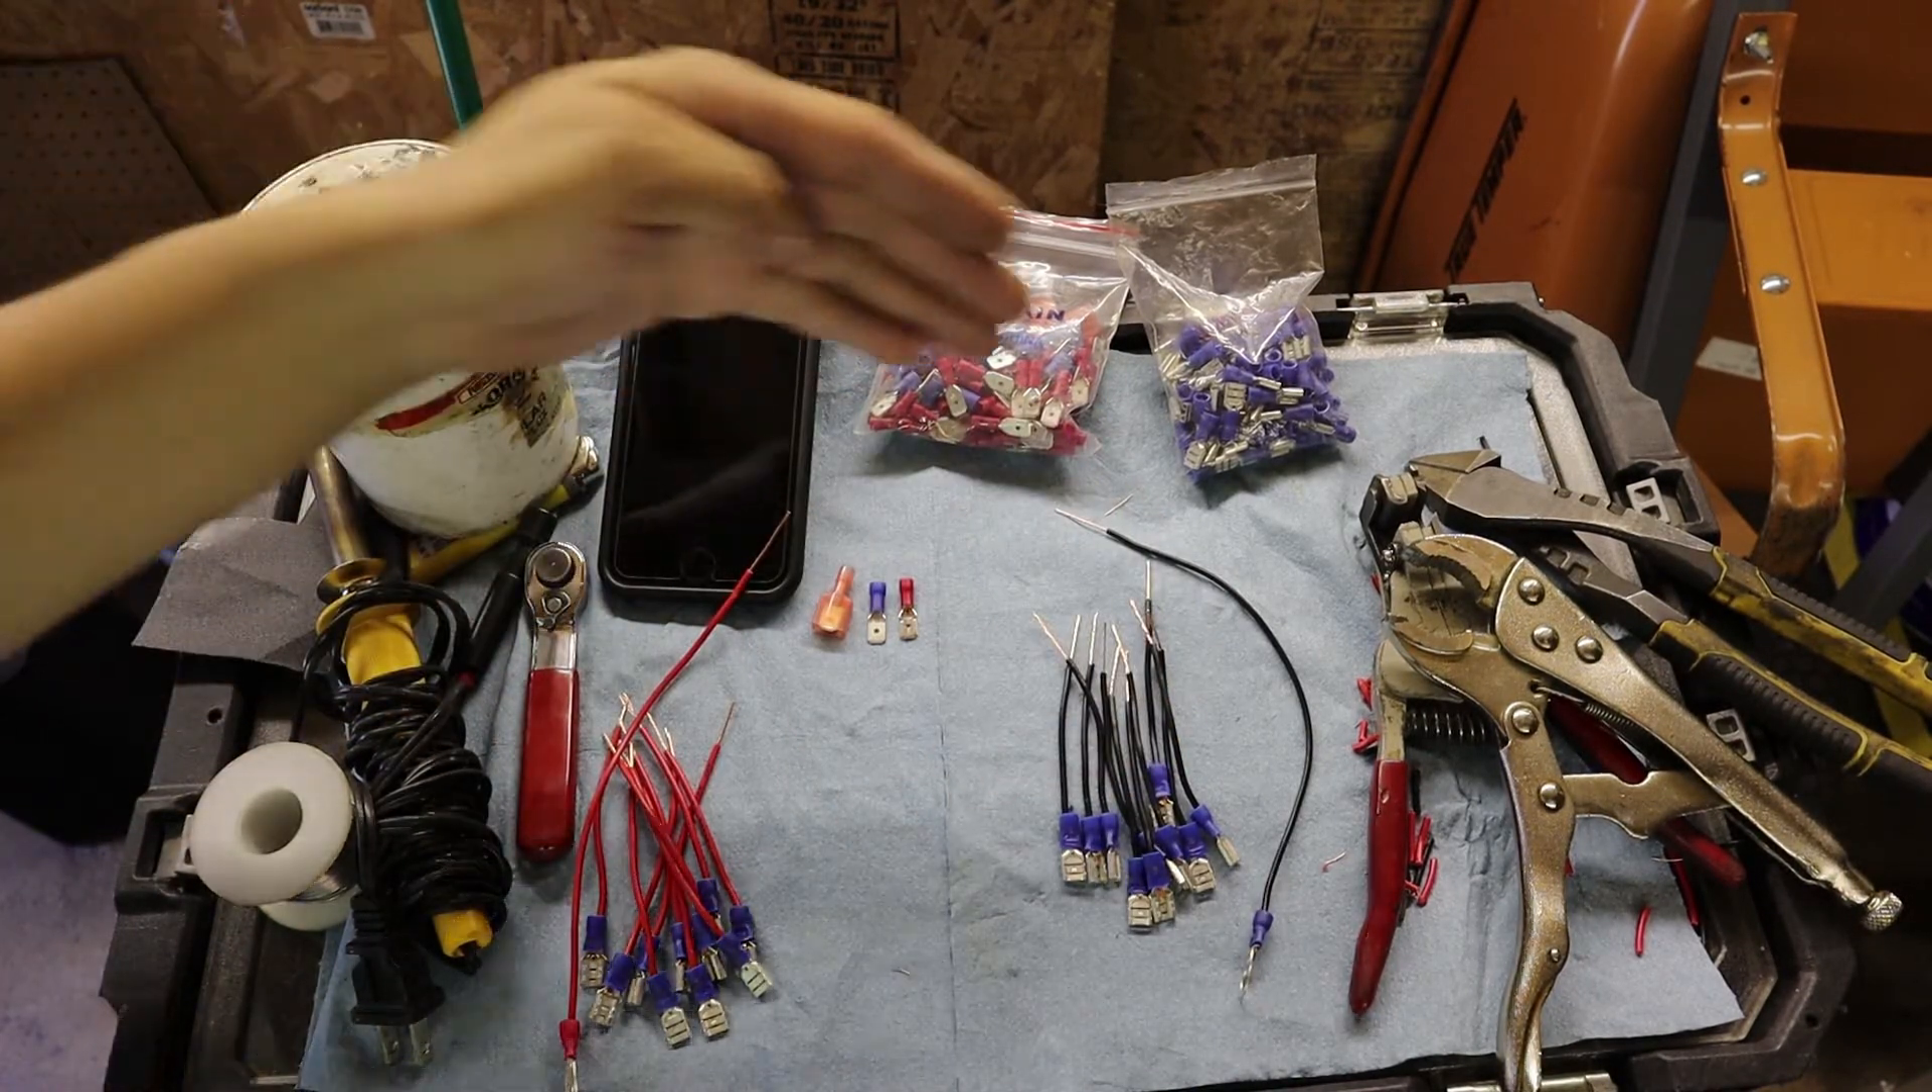But as you can see, I already got all the spade connectors on and we are set to go.